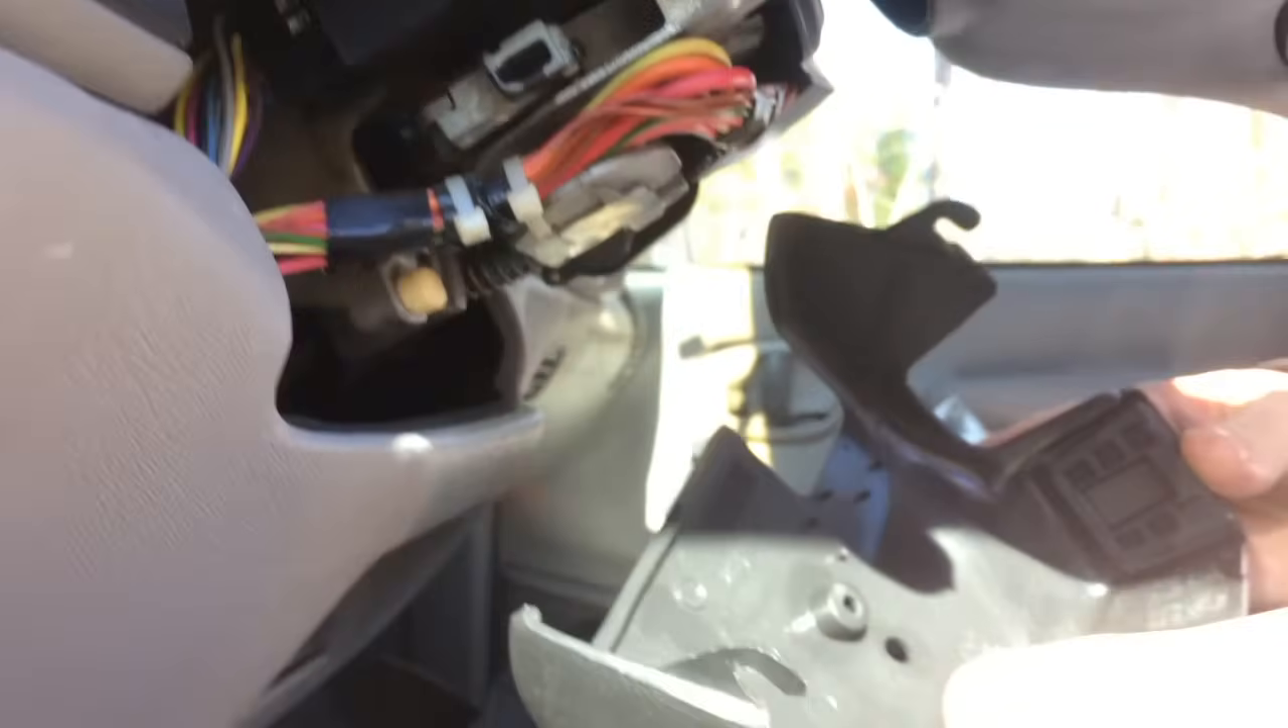And now we have the lower shroud housing off.